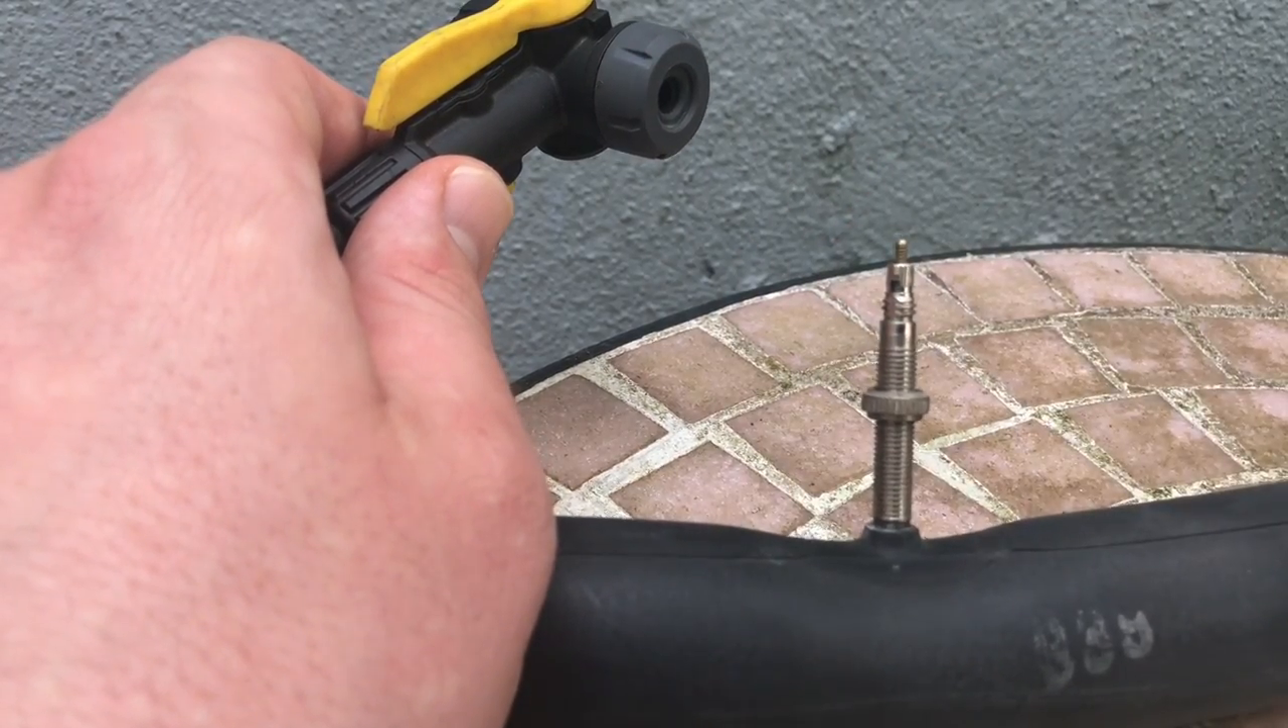Nun fehlt nur noch die Staubkappe und dieses Ventil wurde jetzt wieder befüllt.